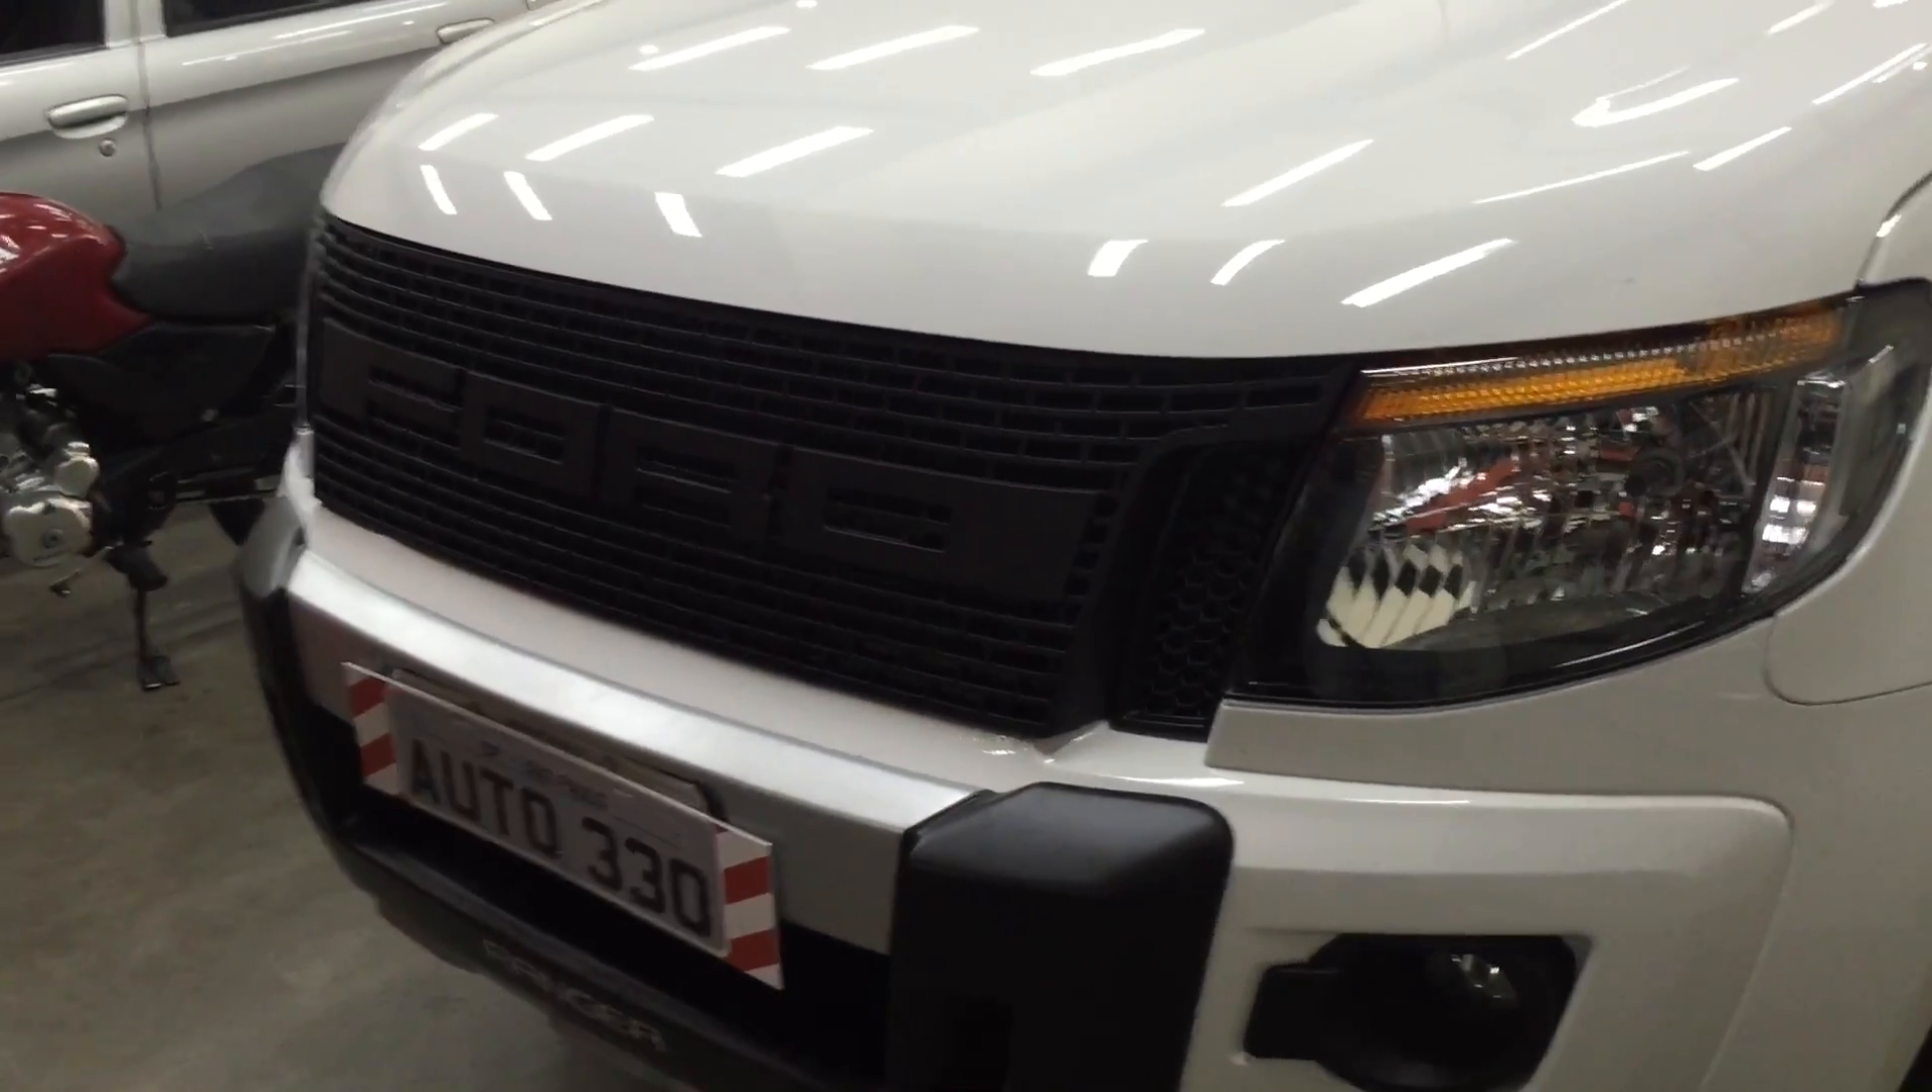Pronto, está colocada a grade da Raptor na Ford Ranger.